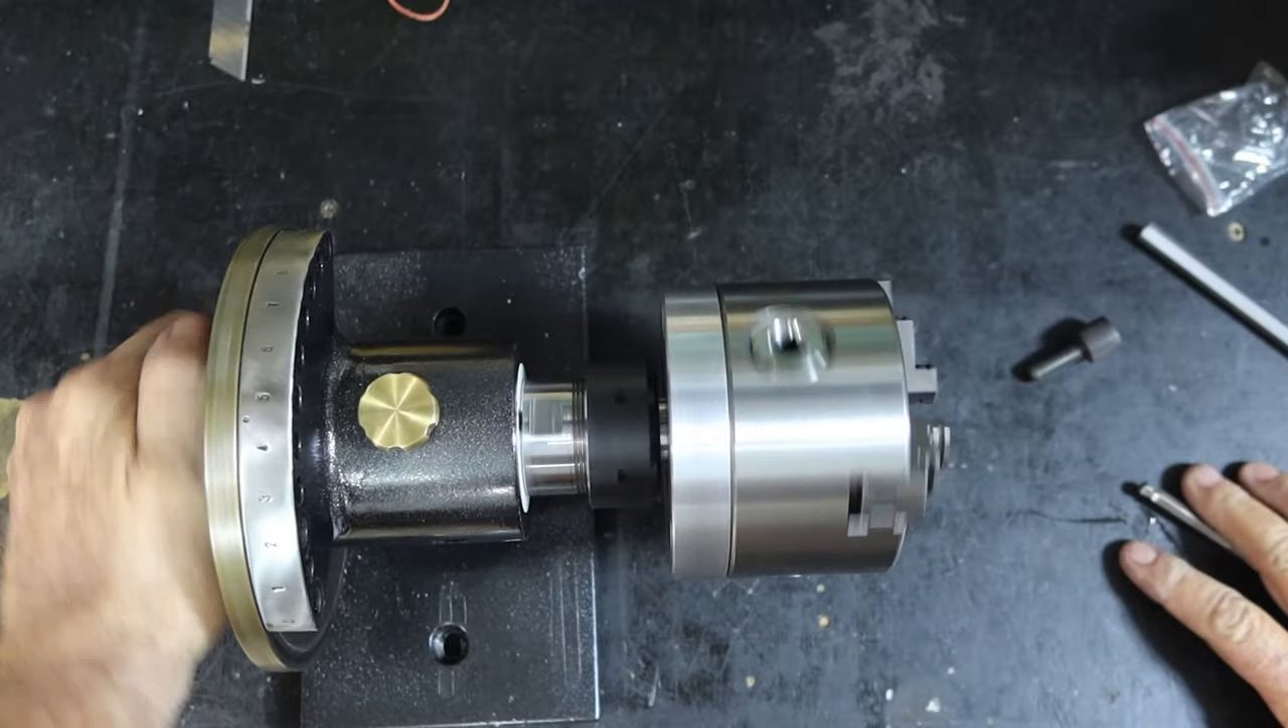All righty so there we have it spin indexer with a three-jaw chuck on it so that'll make it a lot more useful.